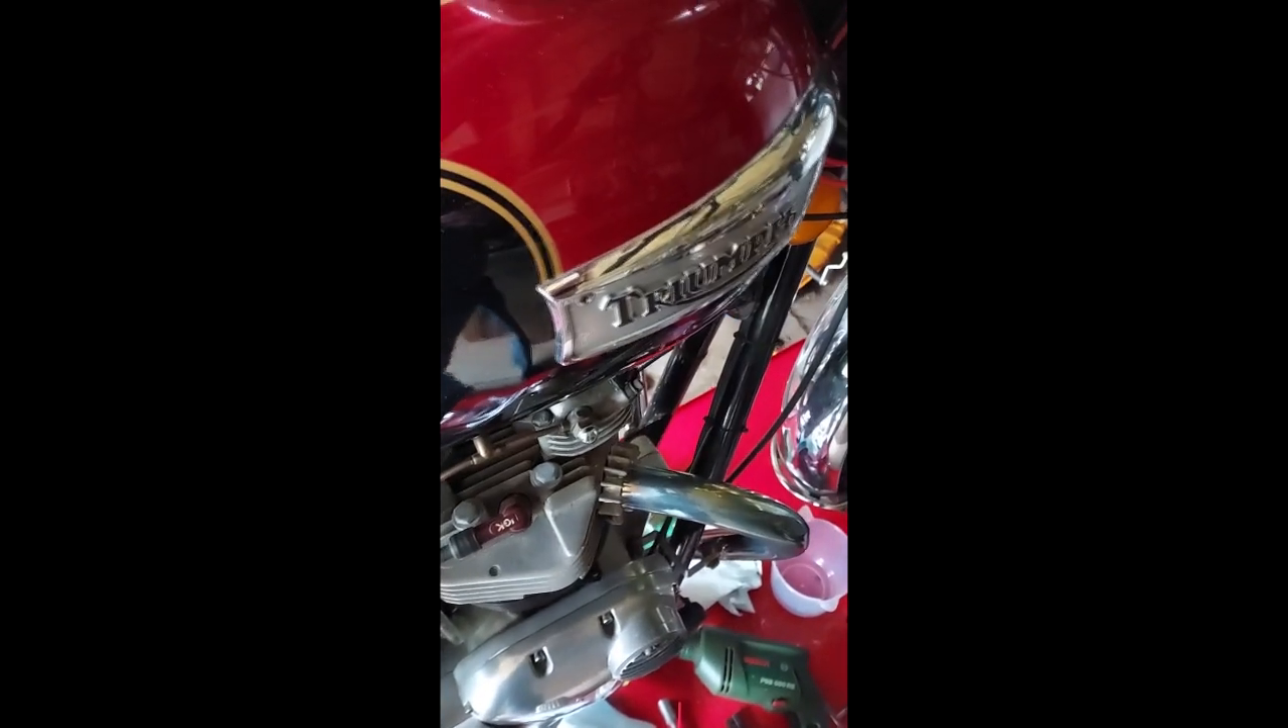Here we are in the garage again and the tank's back on.